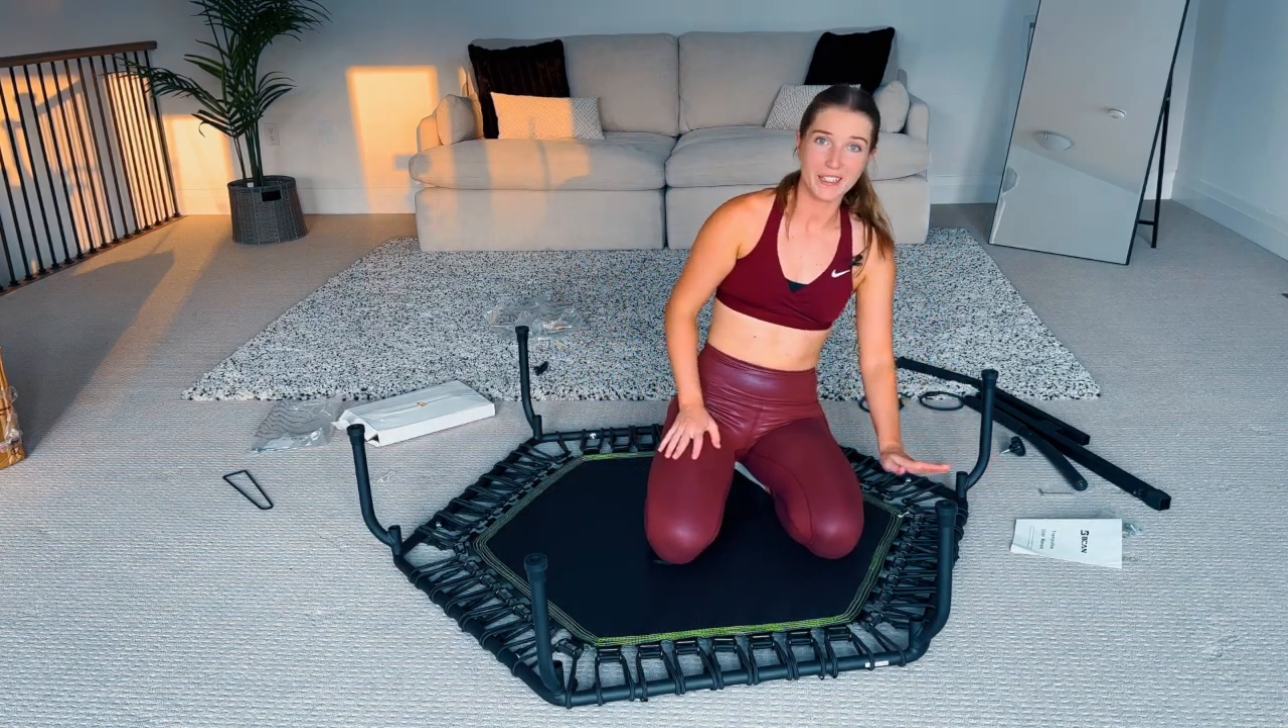All of the legs are done.